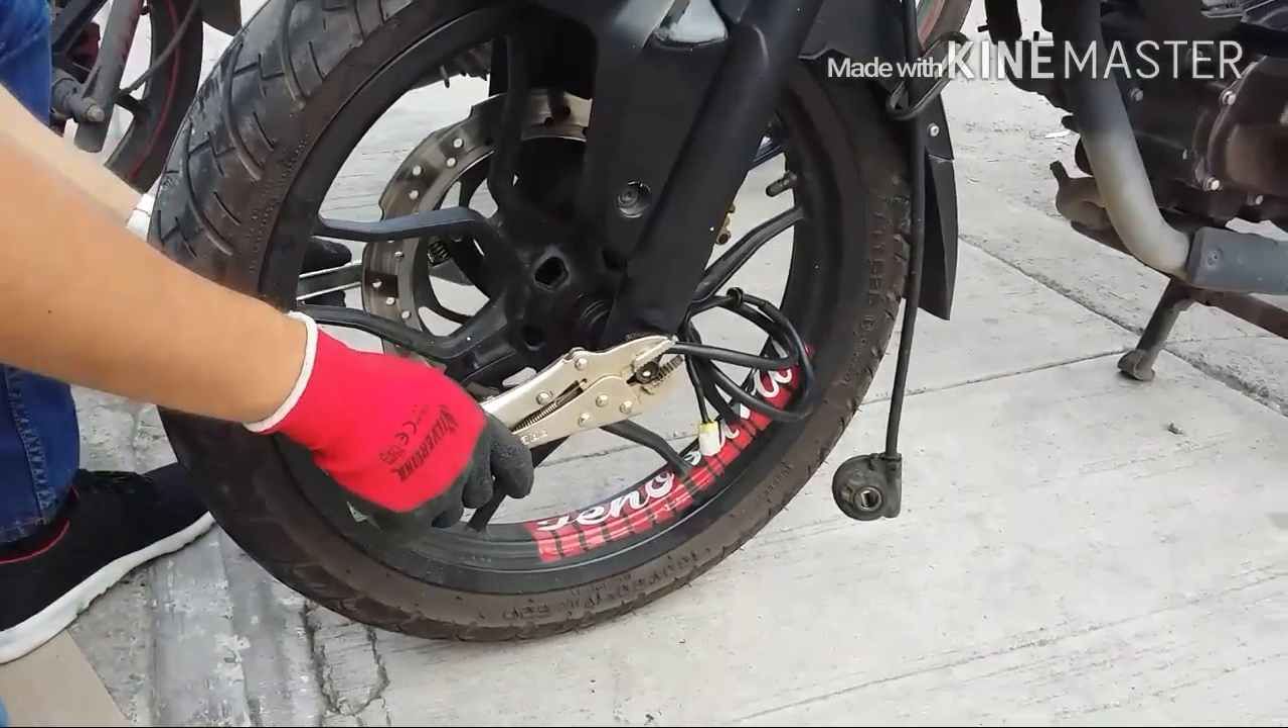Ya colocamos la llanta Y ahora únicamente hay que volver a apretar De vuelta.